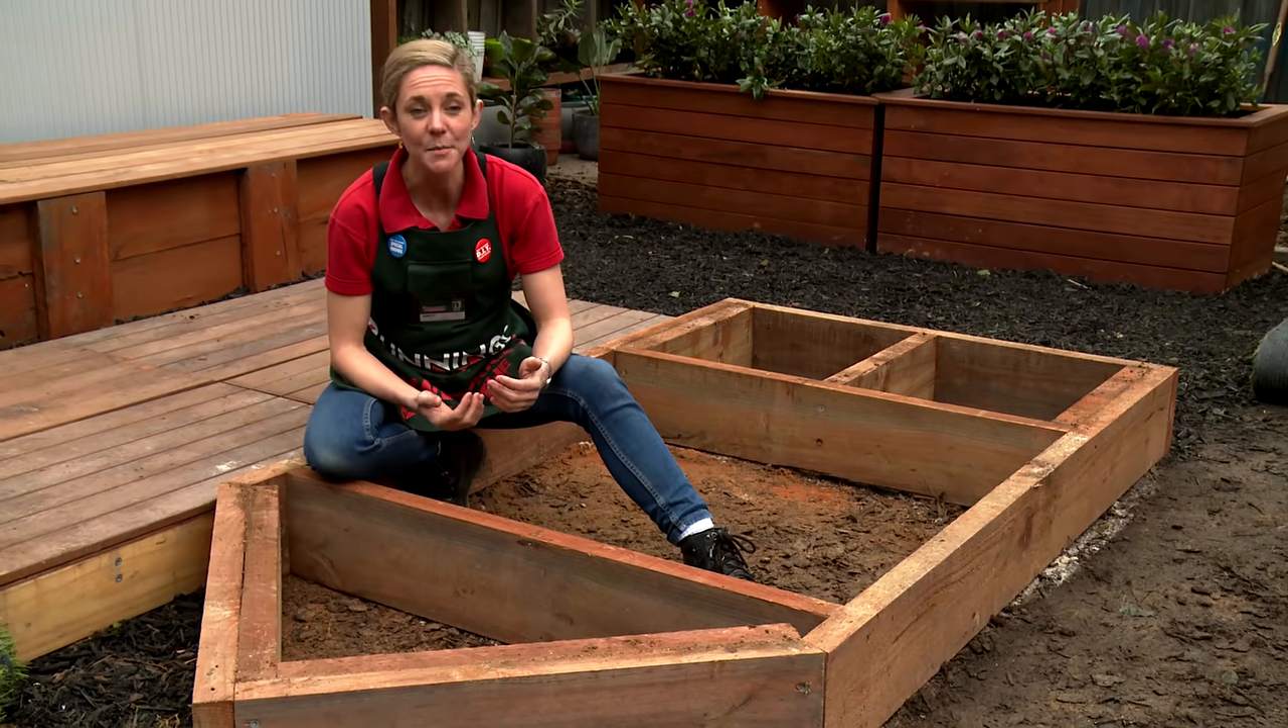The base level of our framework is now complete.